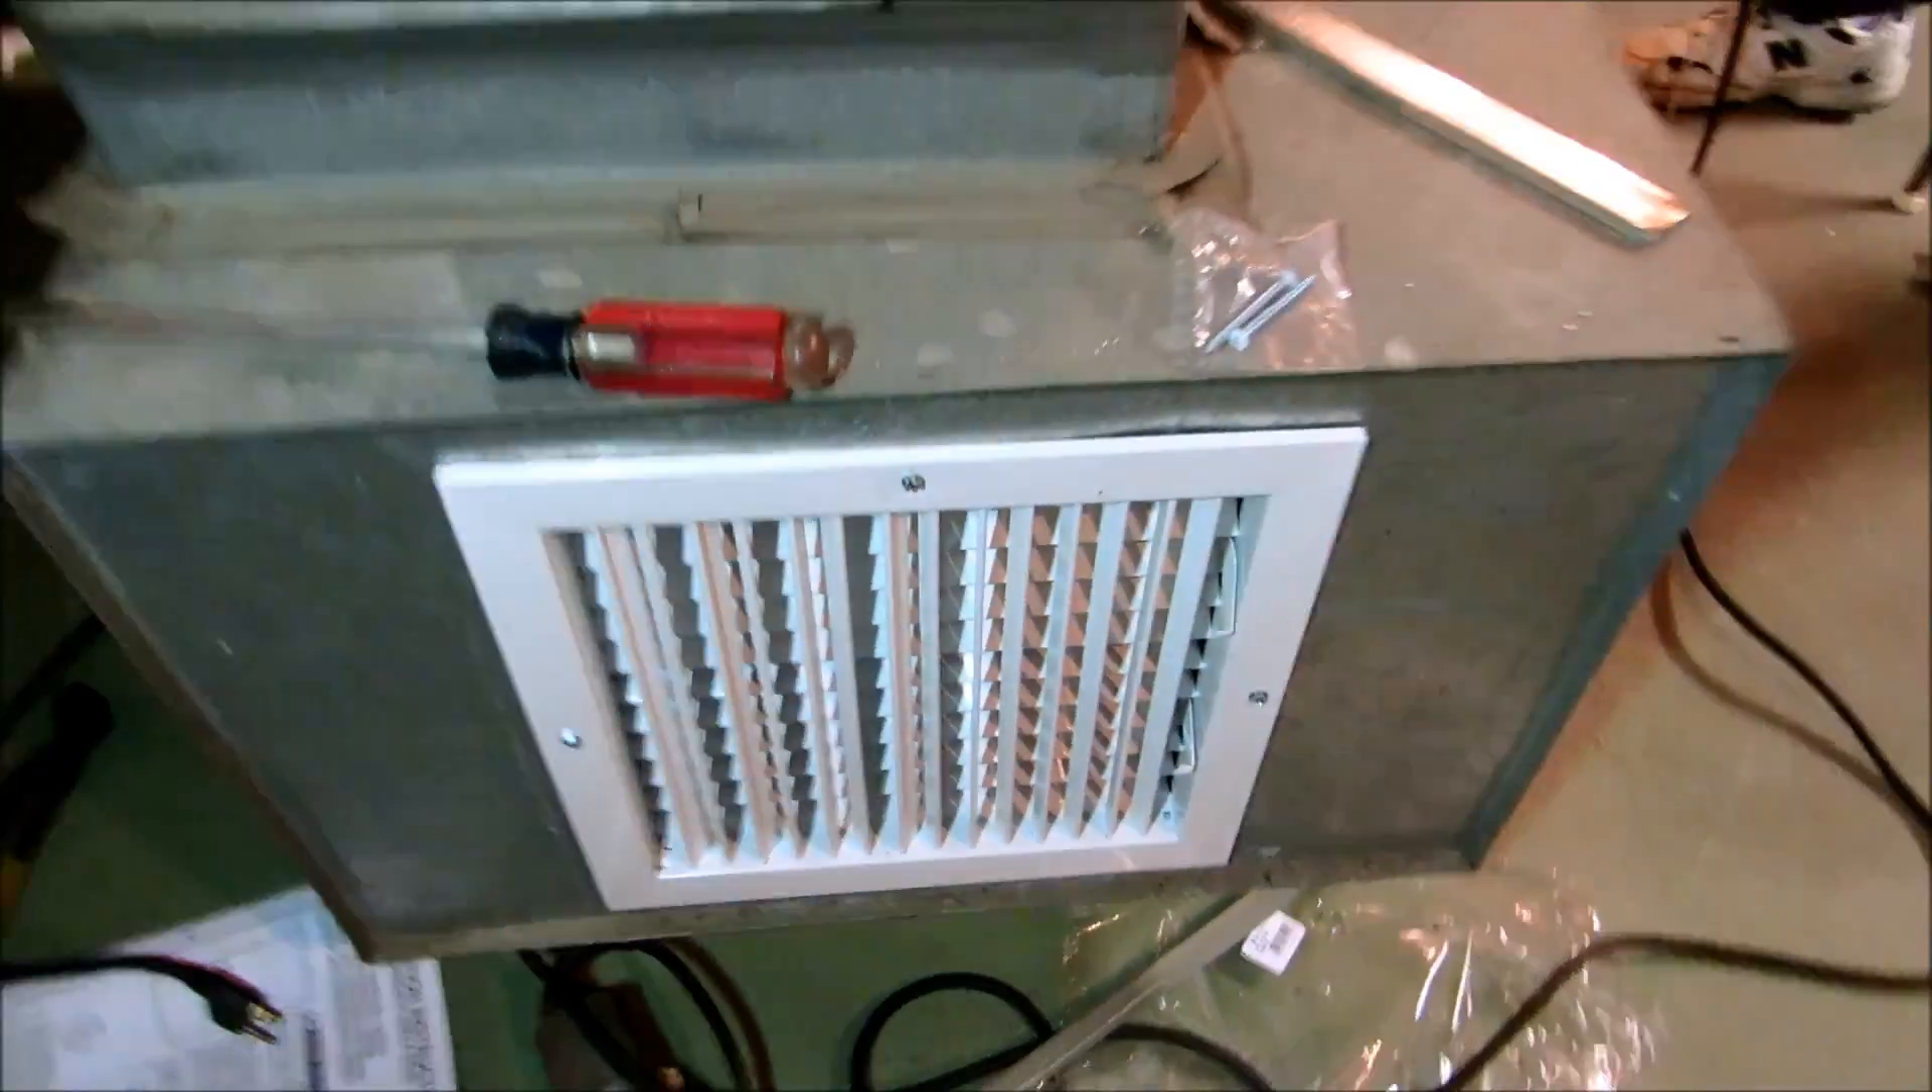I added another grill here if i do want more return here.